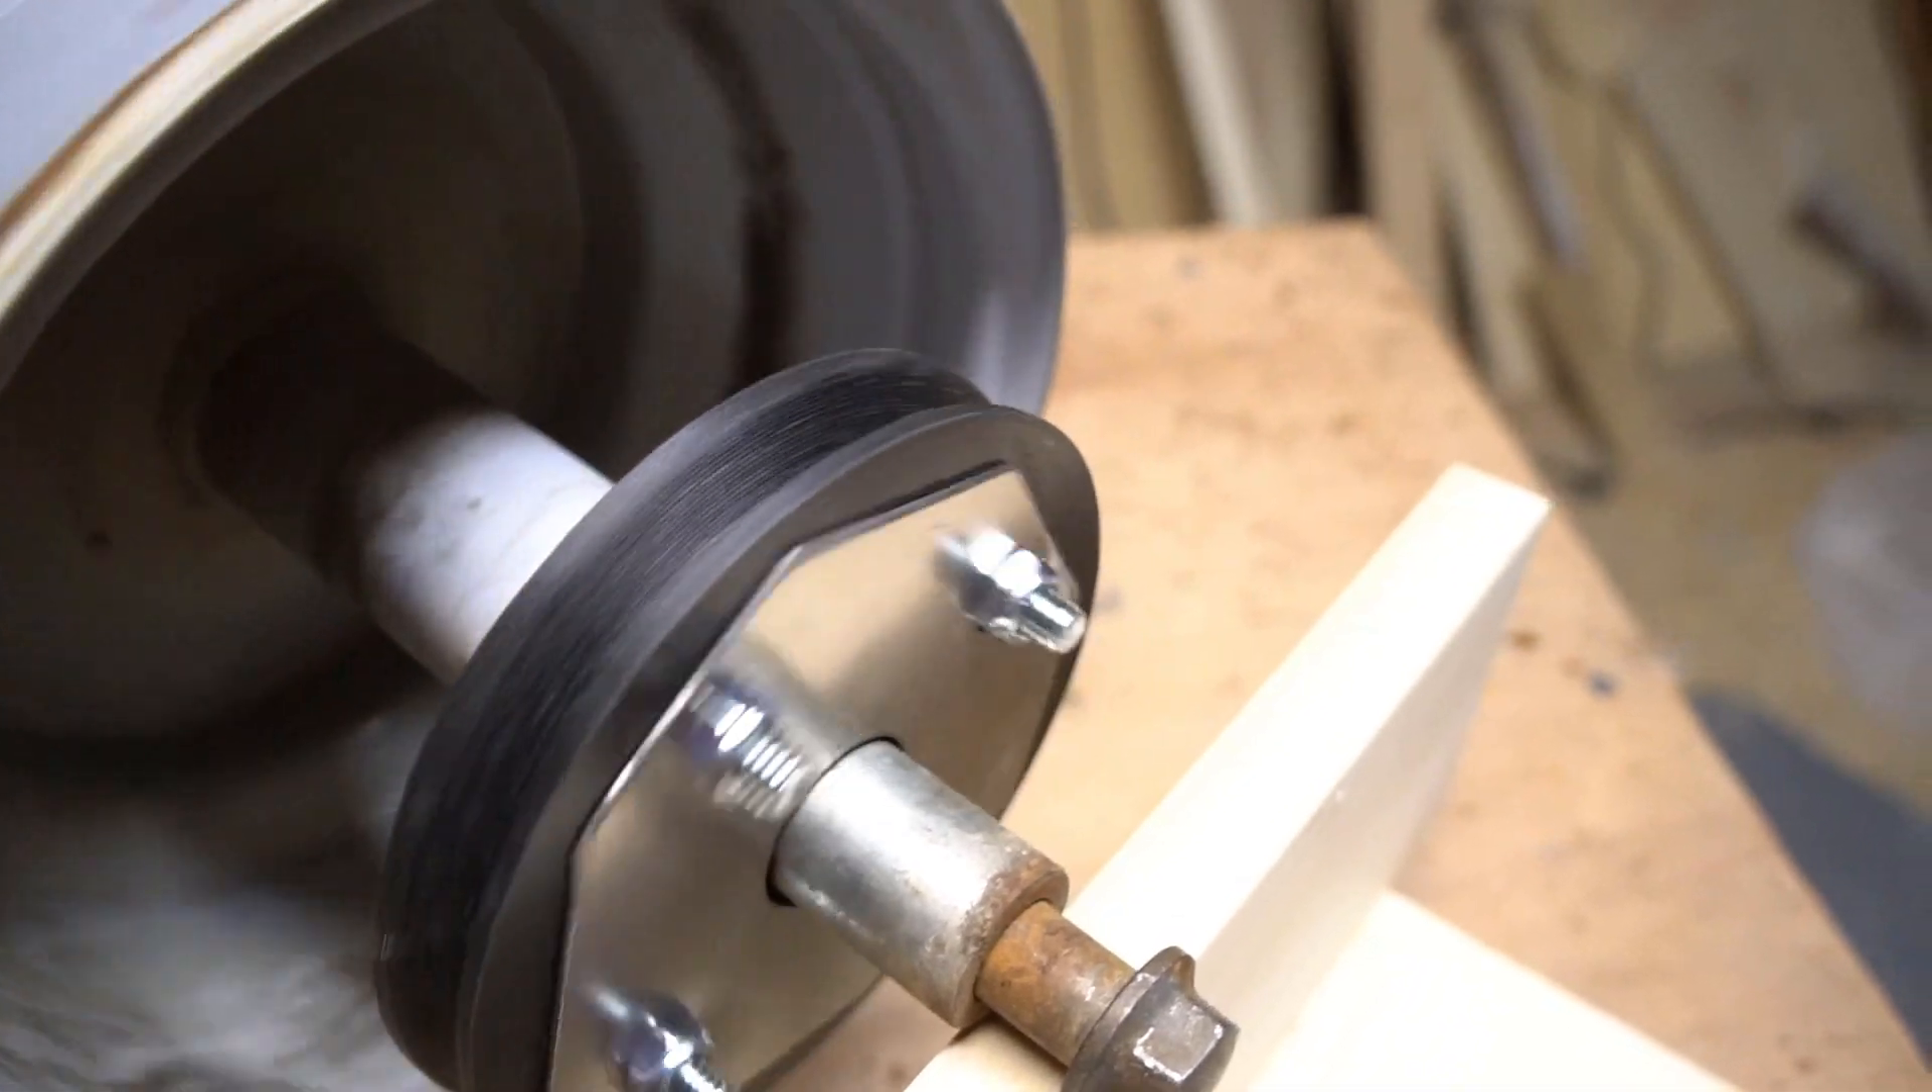Let me just bolt everything in place. And there we go! That's looking great! That's a nice strong wheel that'll easily bear the force of the rope.